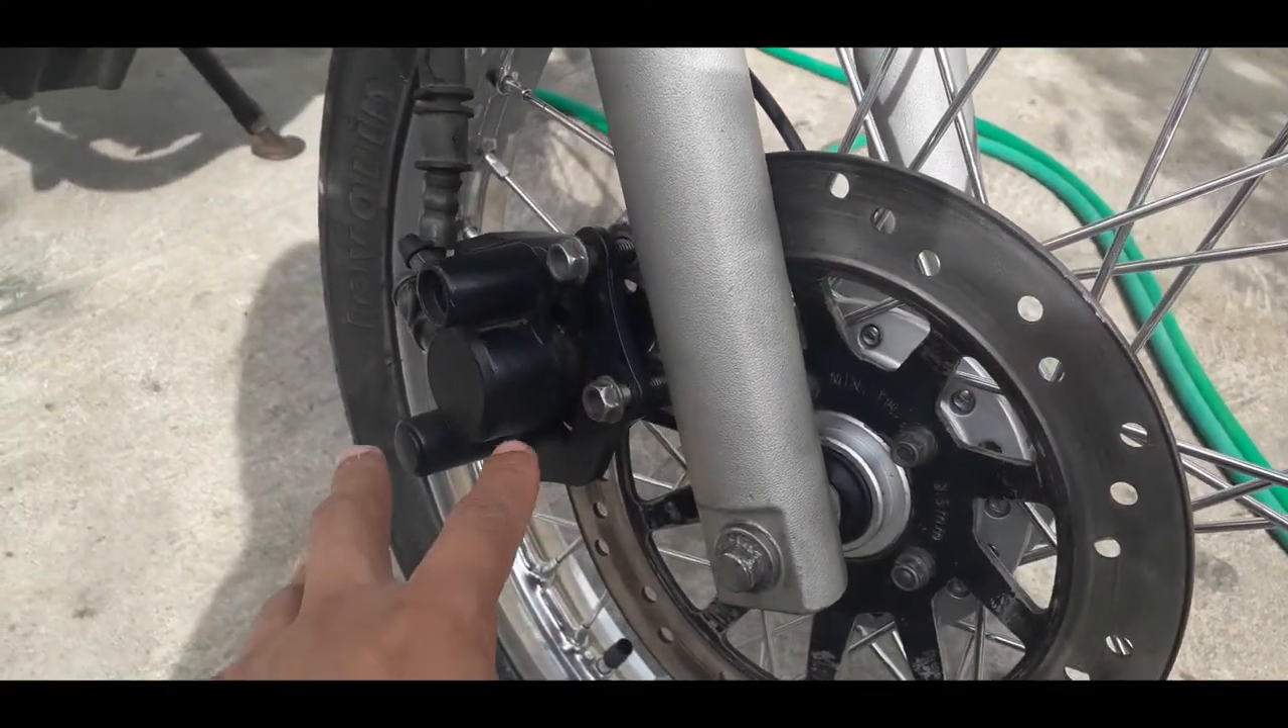Já instalei a roda aqui no local dela, né?